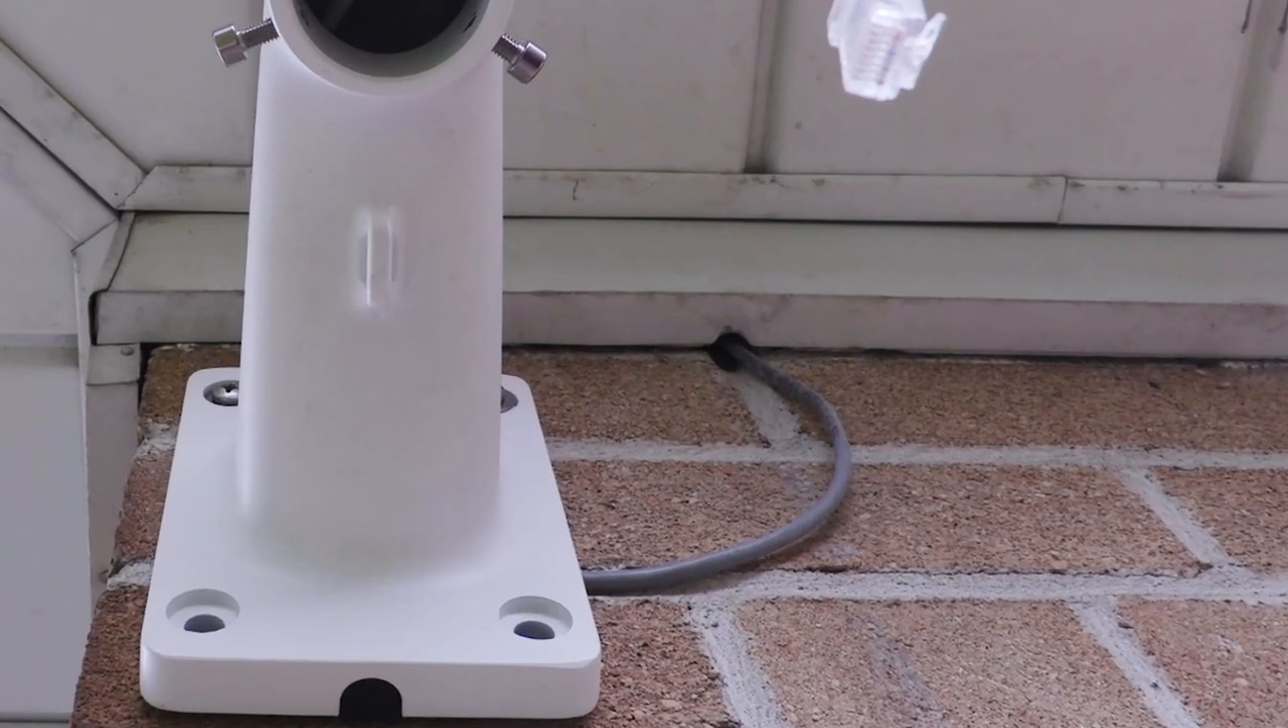This small loop of cable will be covered later once the camera is installed.